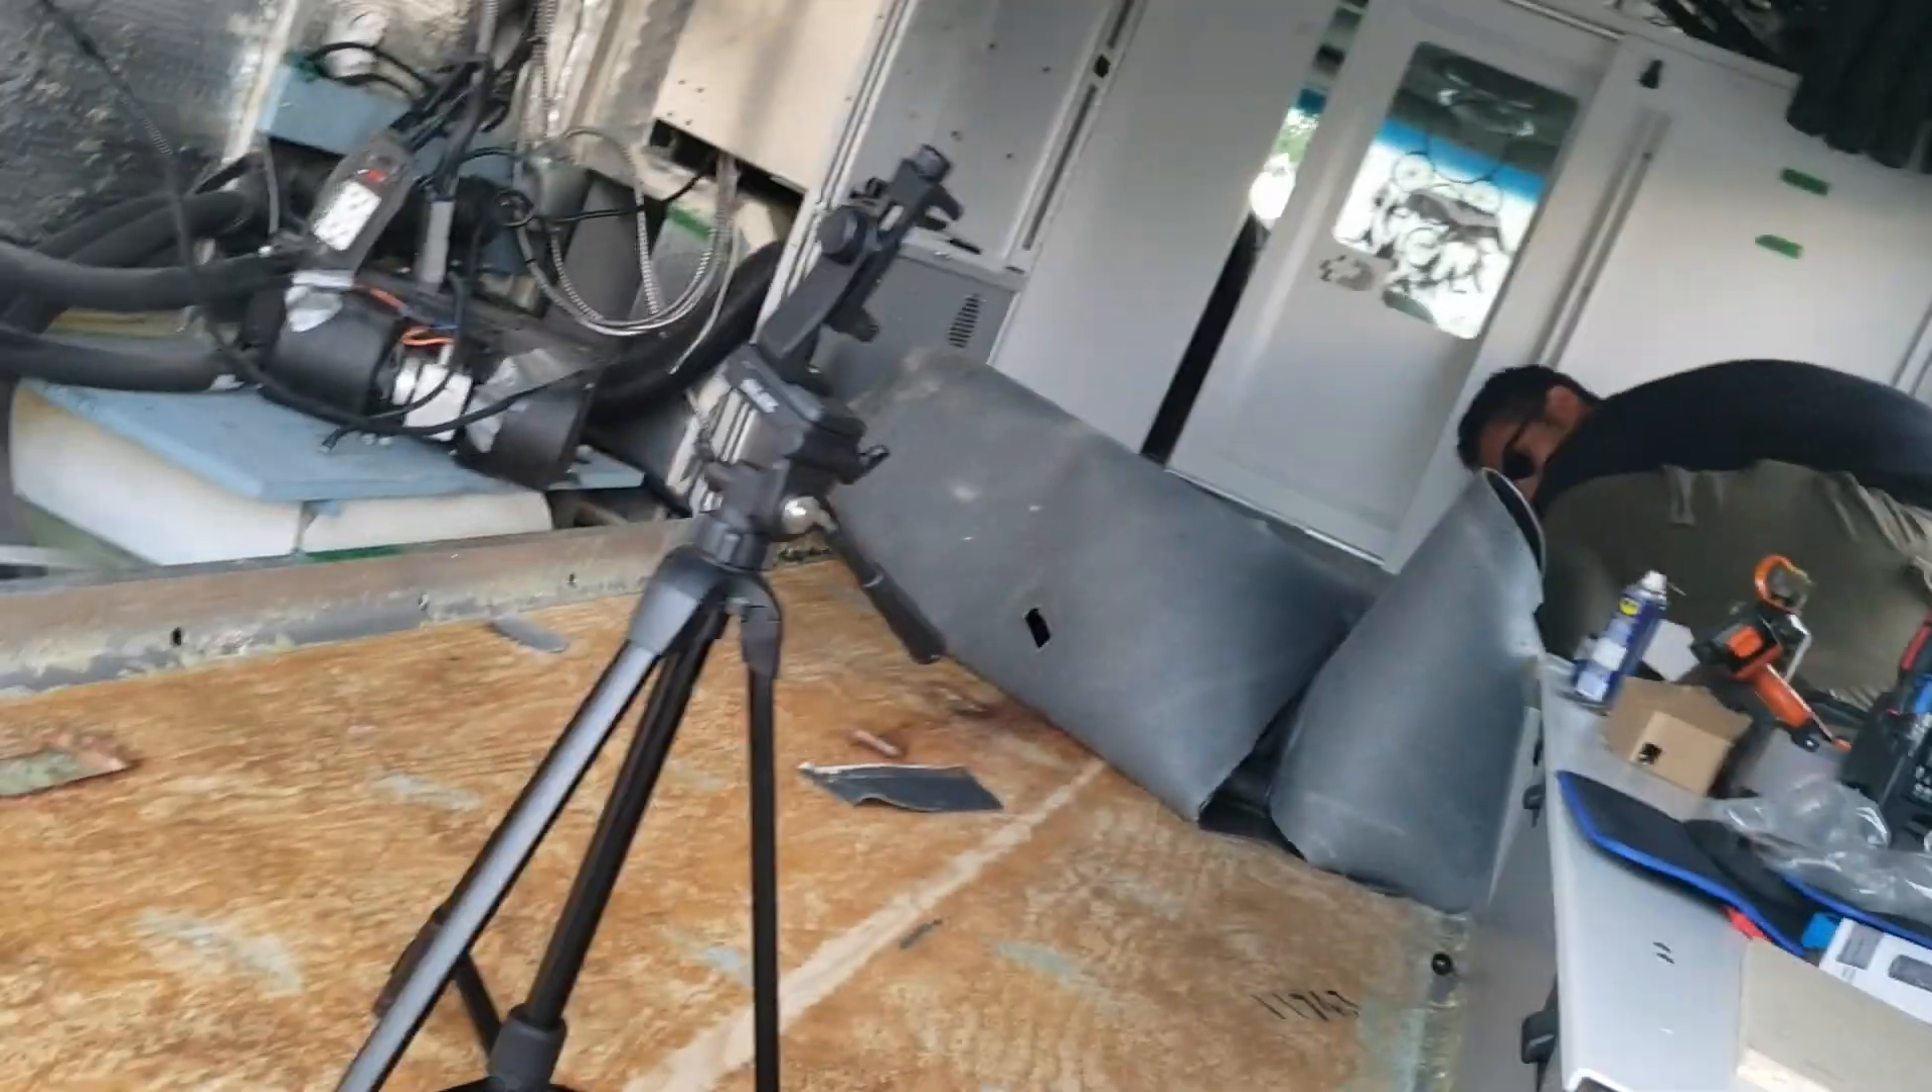The beautiful chair is out. The floor is coming off slowly.